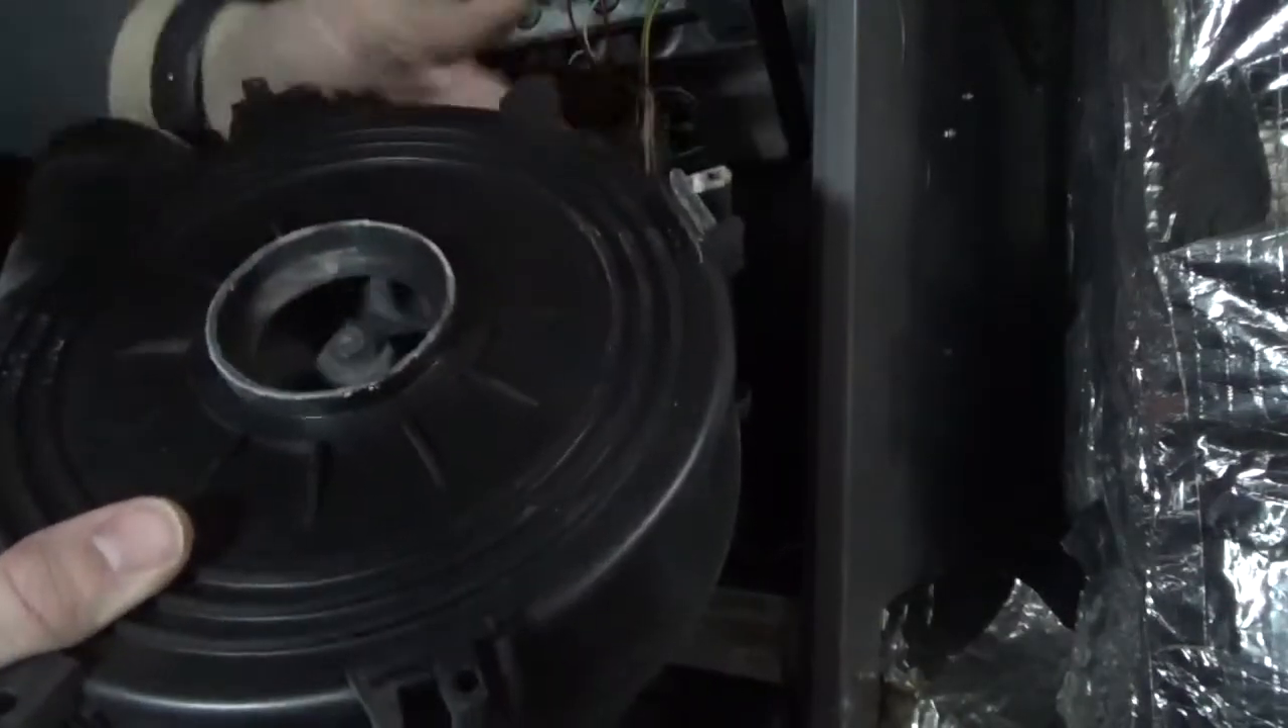Okay so there is the inducer assembly that is out.